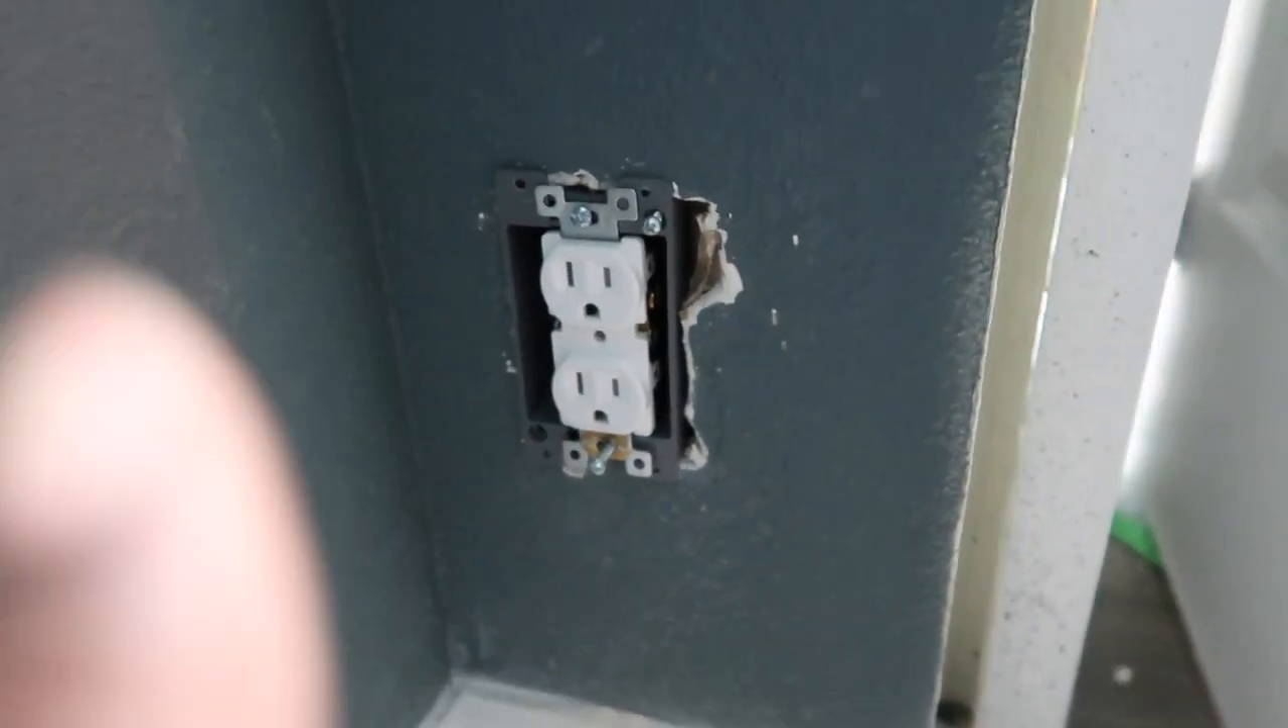I'm not sure if i tighten these wires well which is the reason why i didn't put the face on yet.